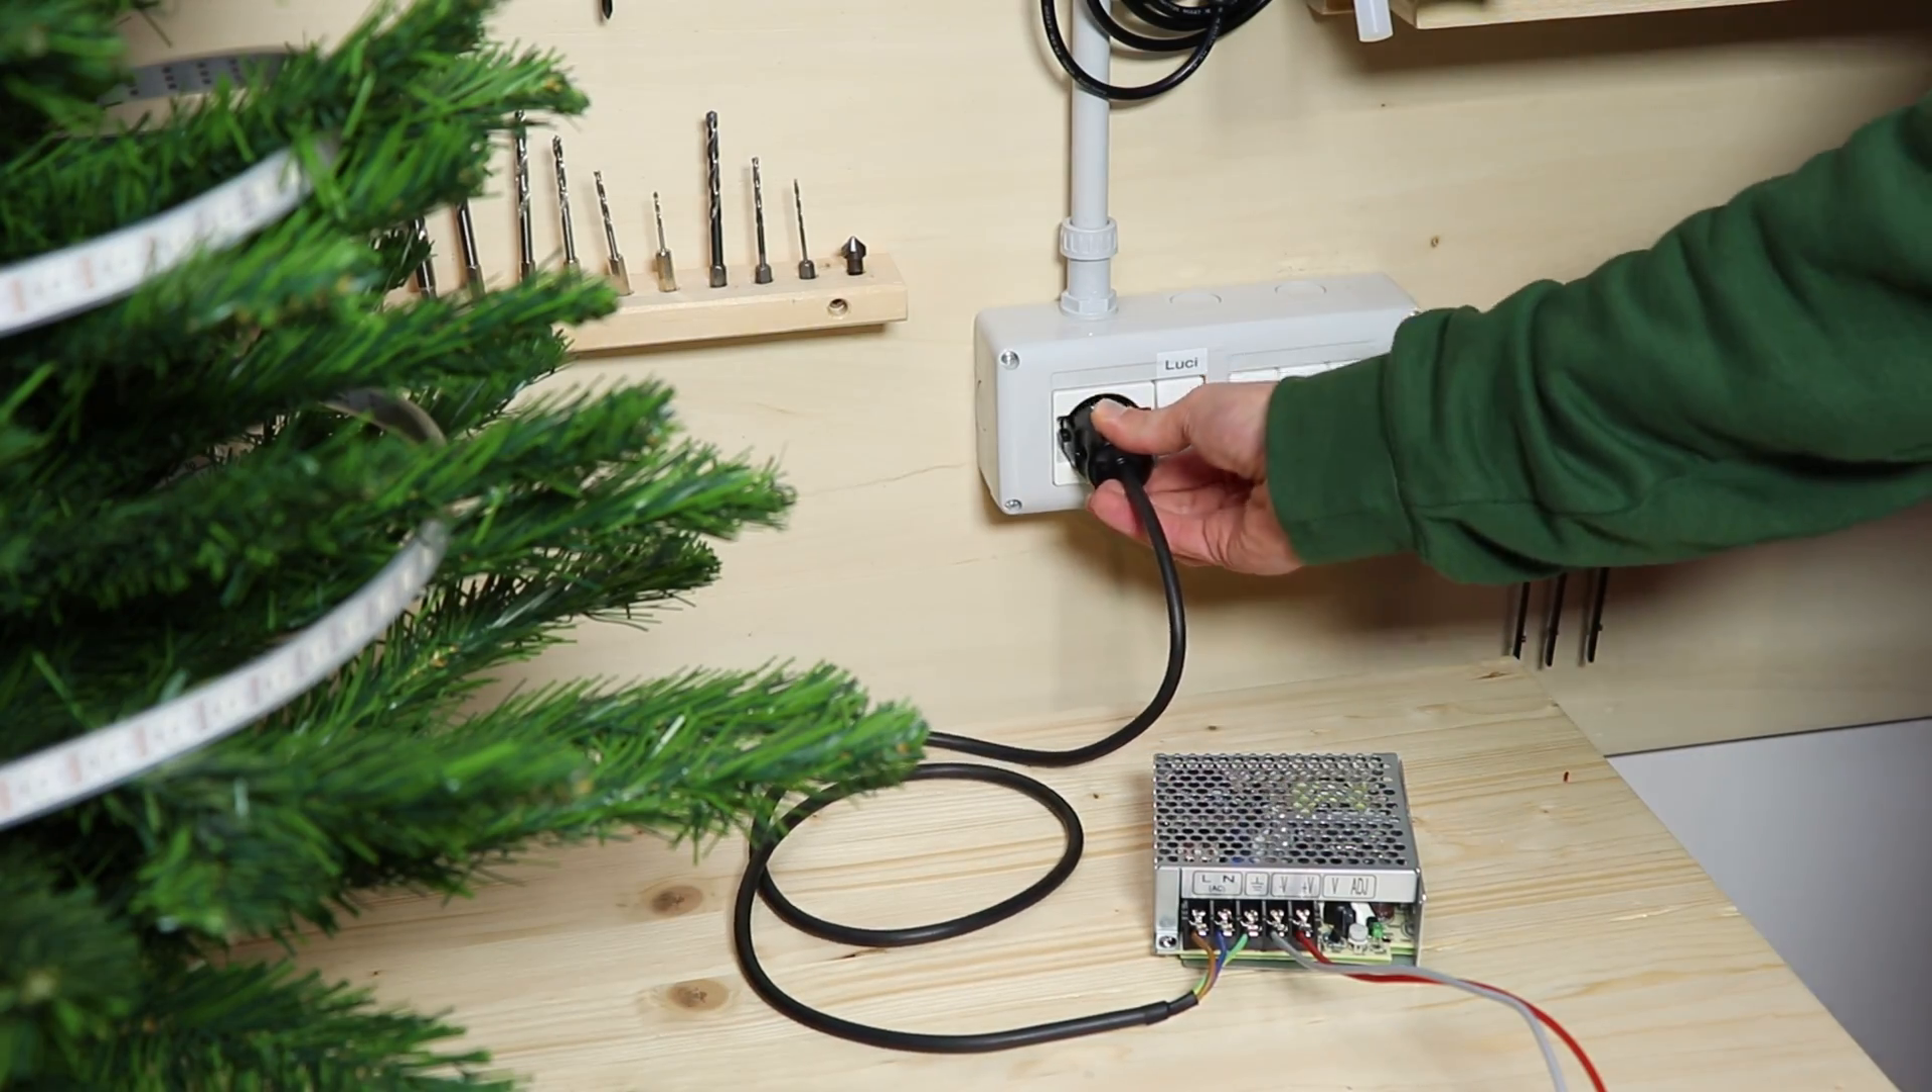Ora che le luci sono sull'albero possiamo accenderle.